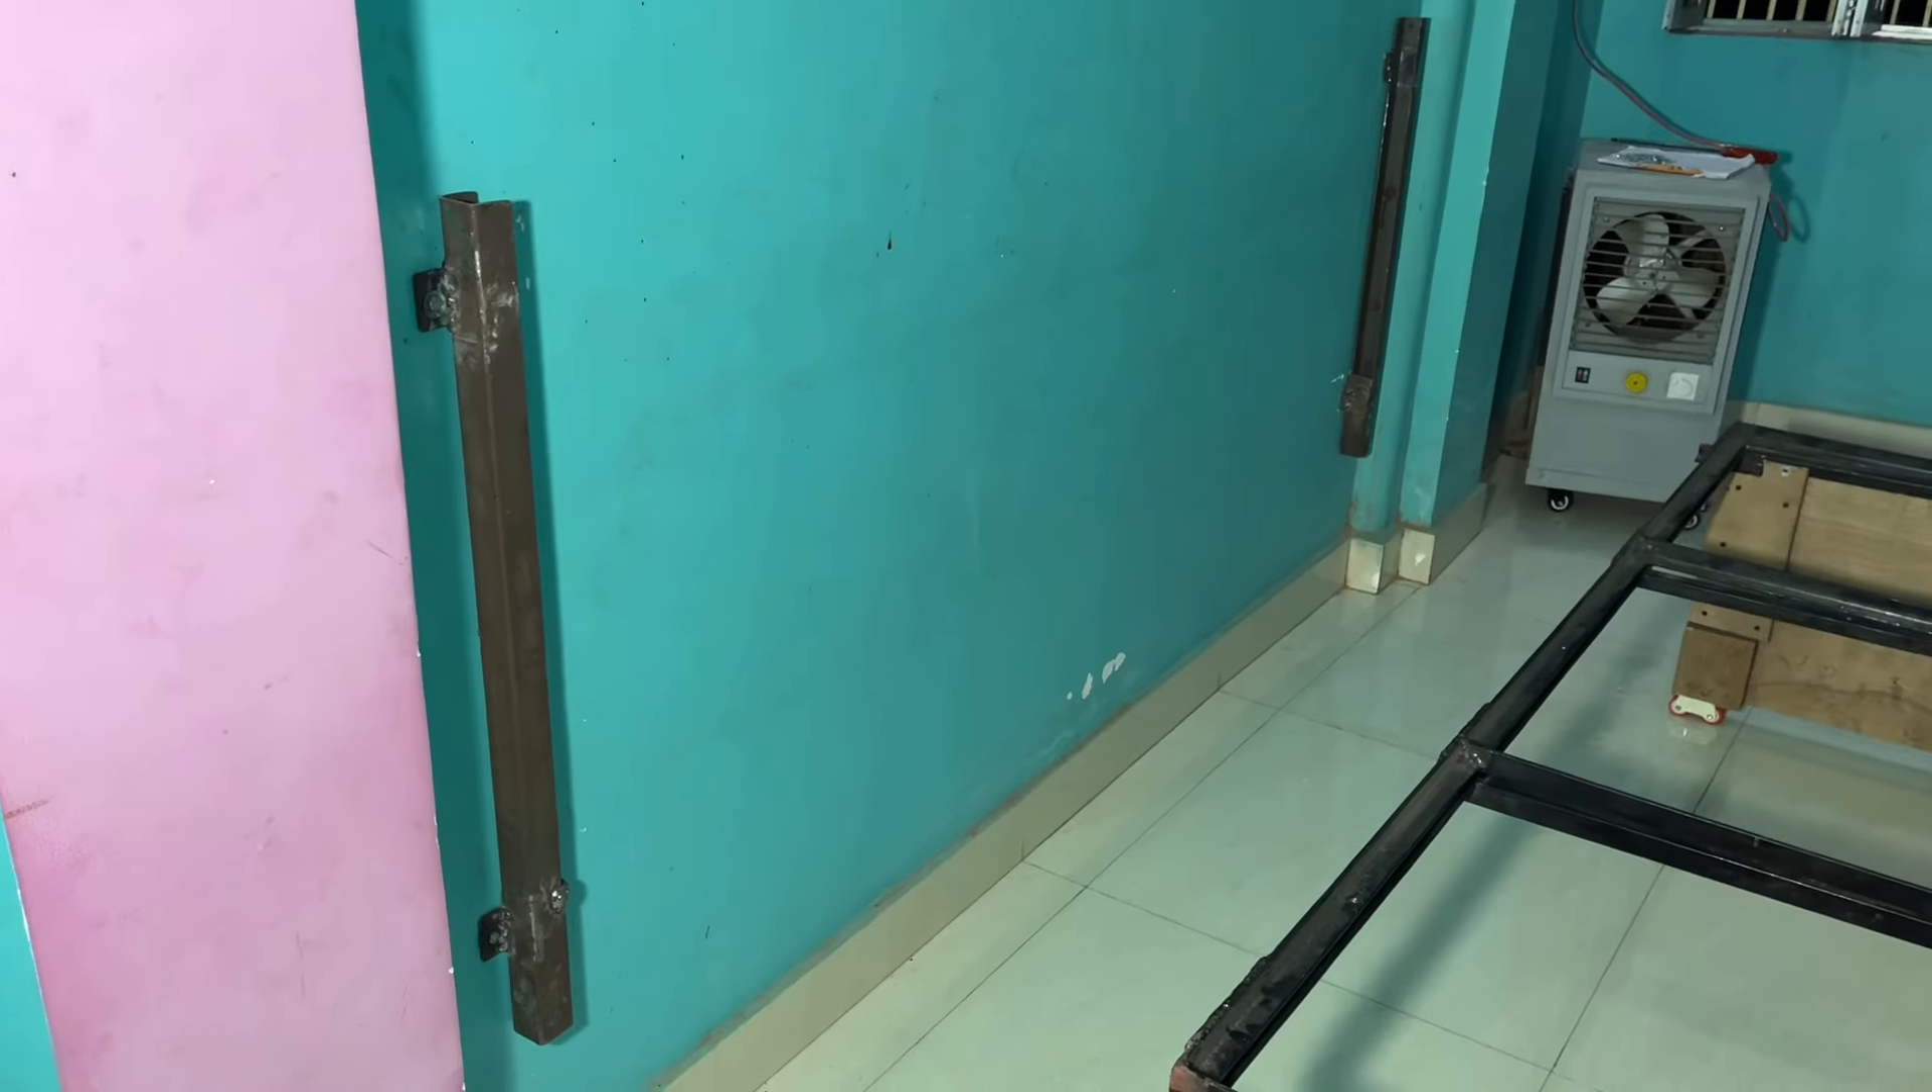मैंने दोनों लोहे को अच्छे से wall में set कर लिया हूँ।